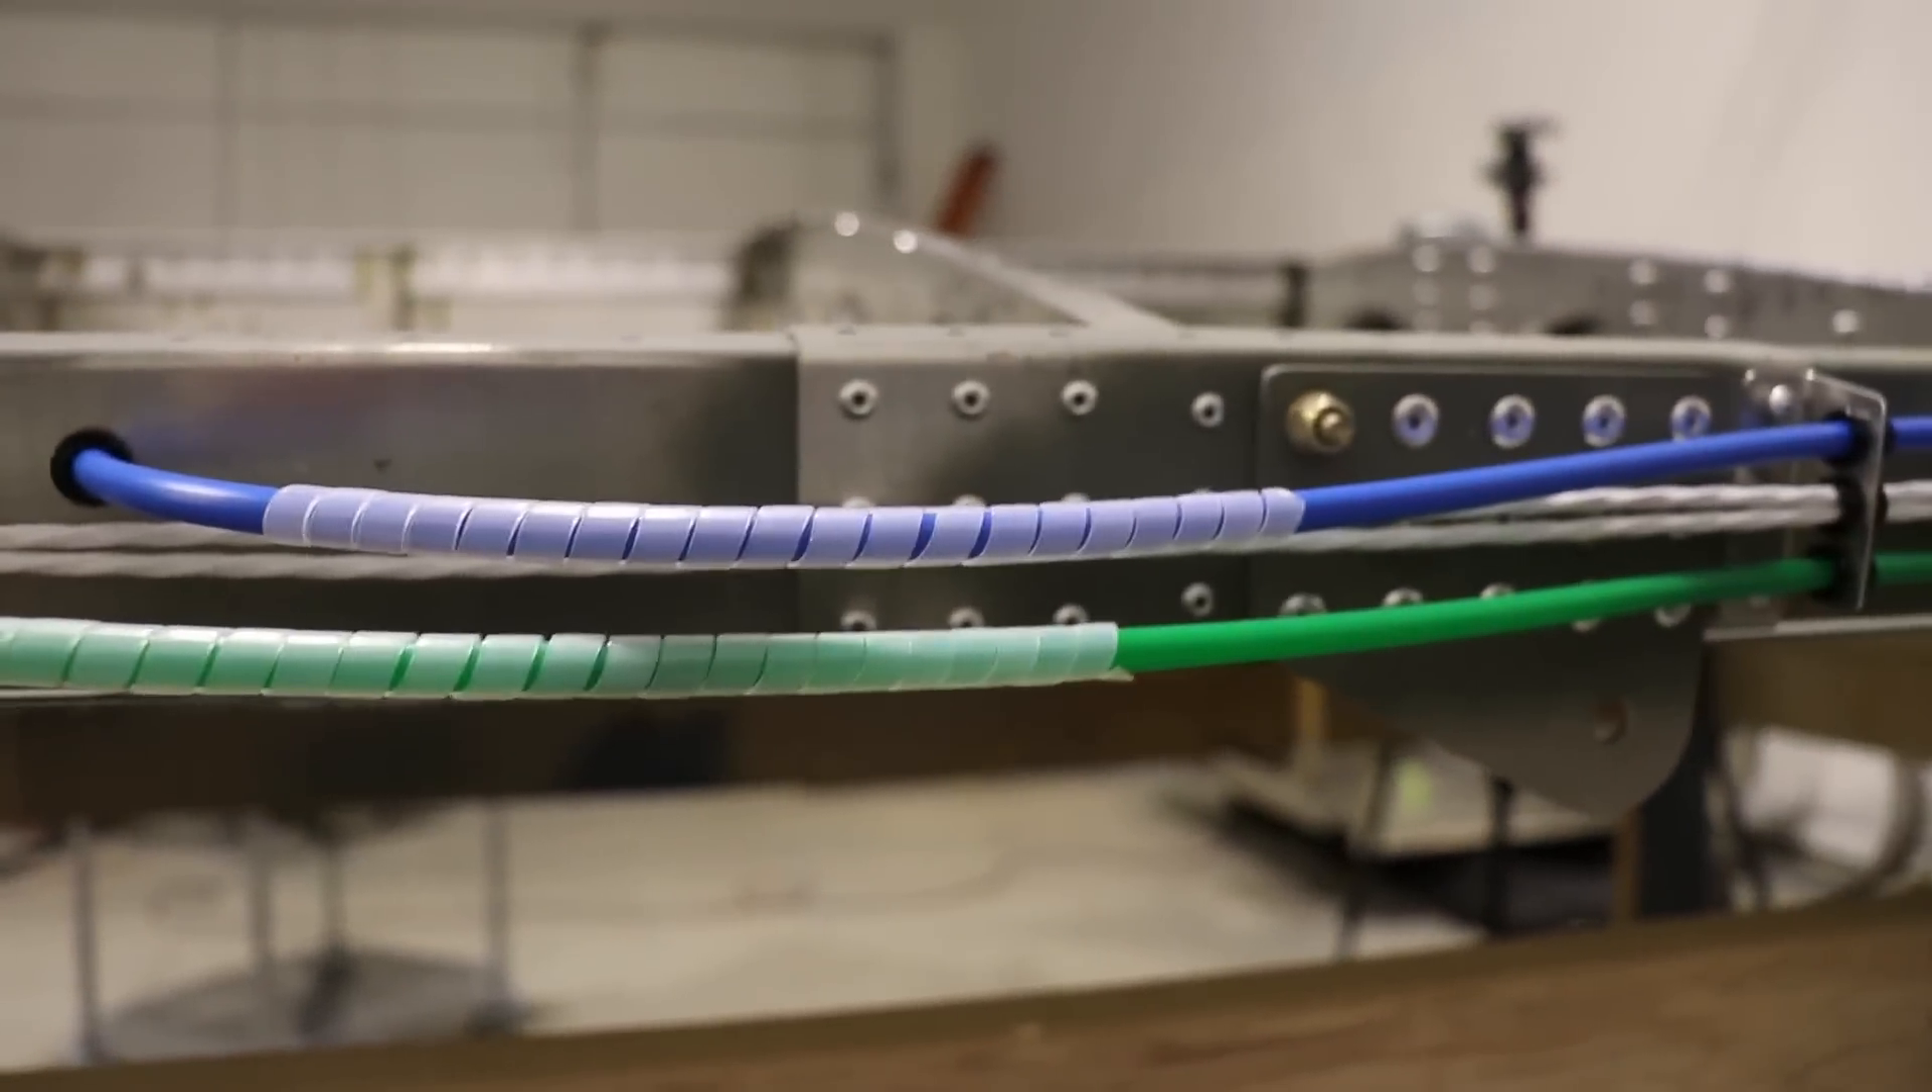Everything is secured to the spar and I put this plastic spiral wrap on the tubes just because you know these two could vibrate or something and sort of rub on the trailing edge skin.